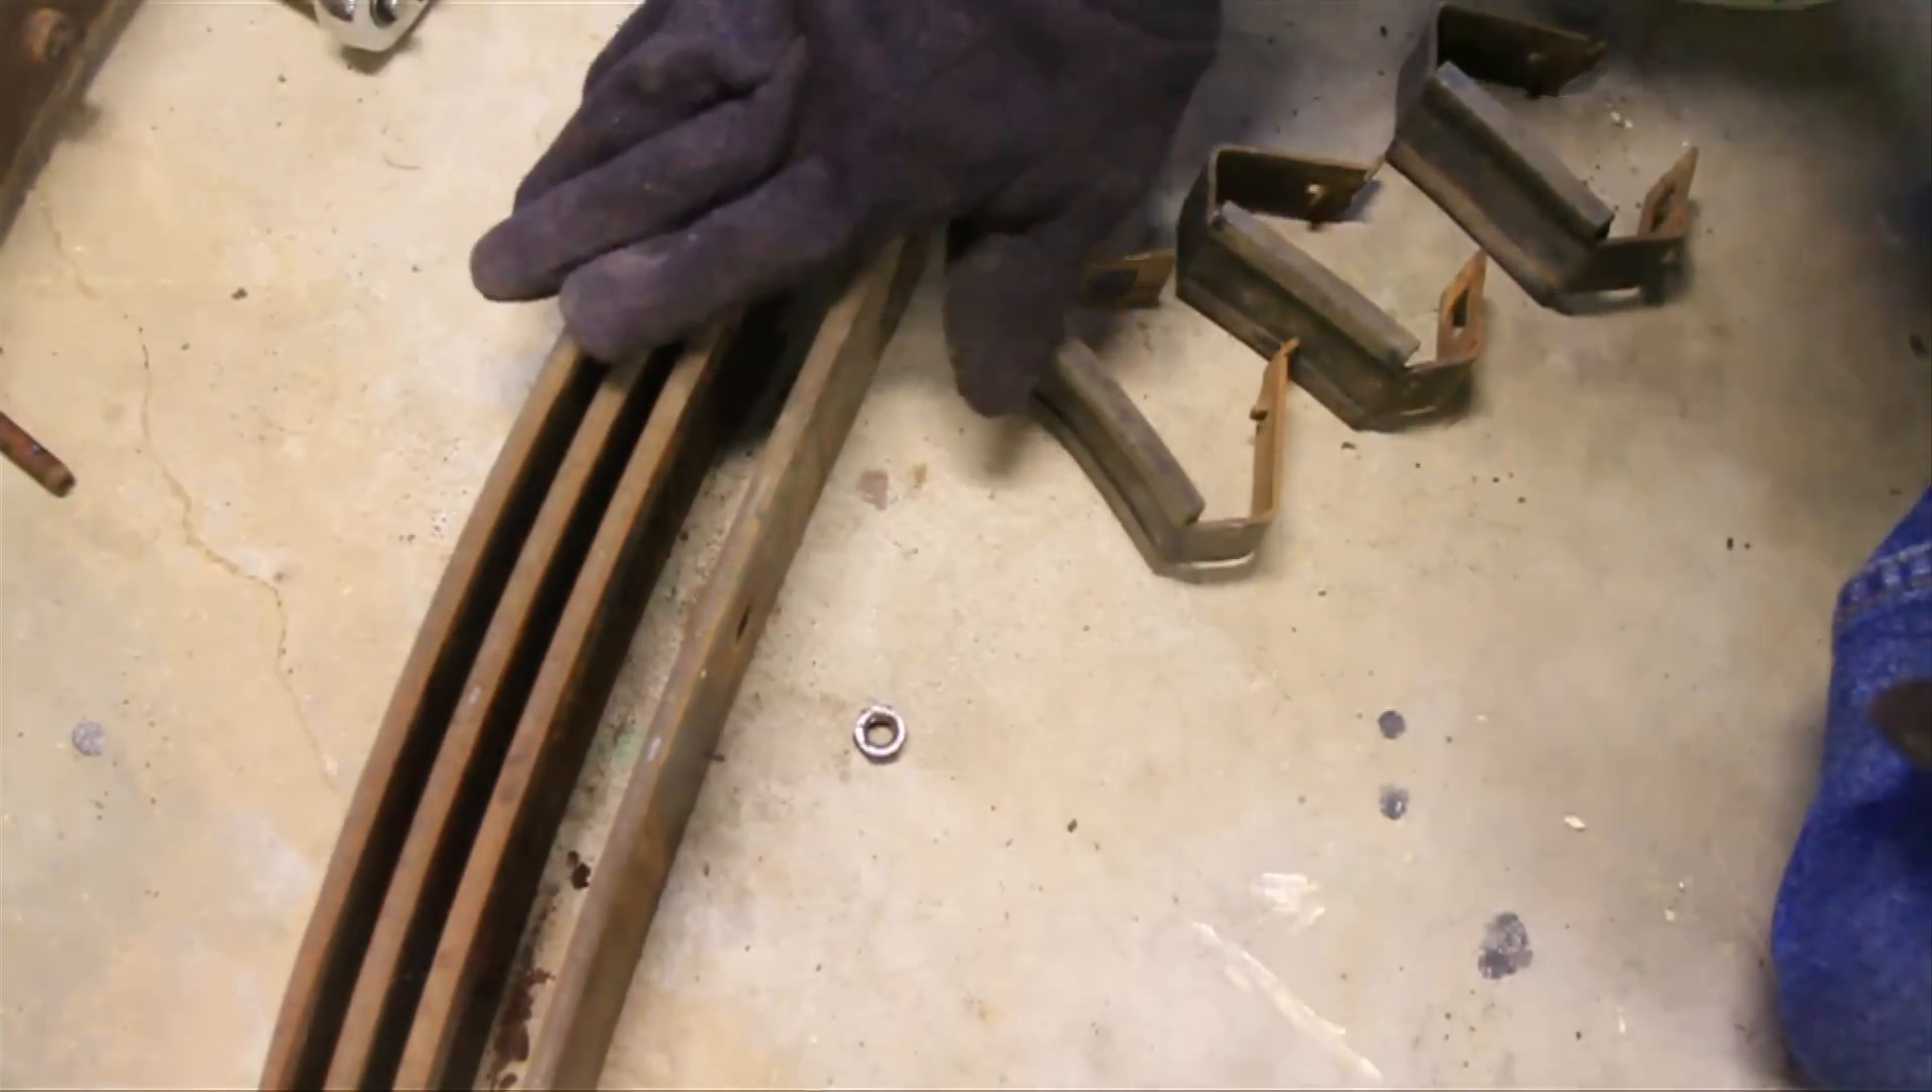Alright, now our springs are separated on the Cherokee pack.